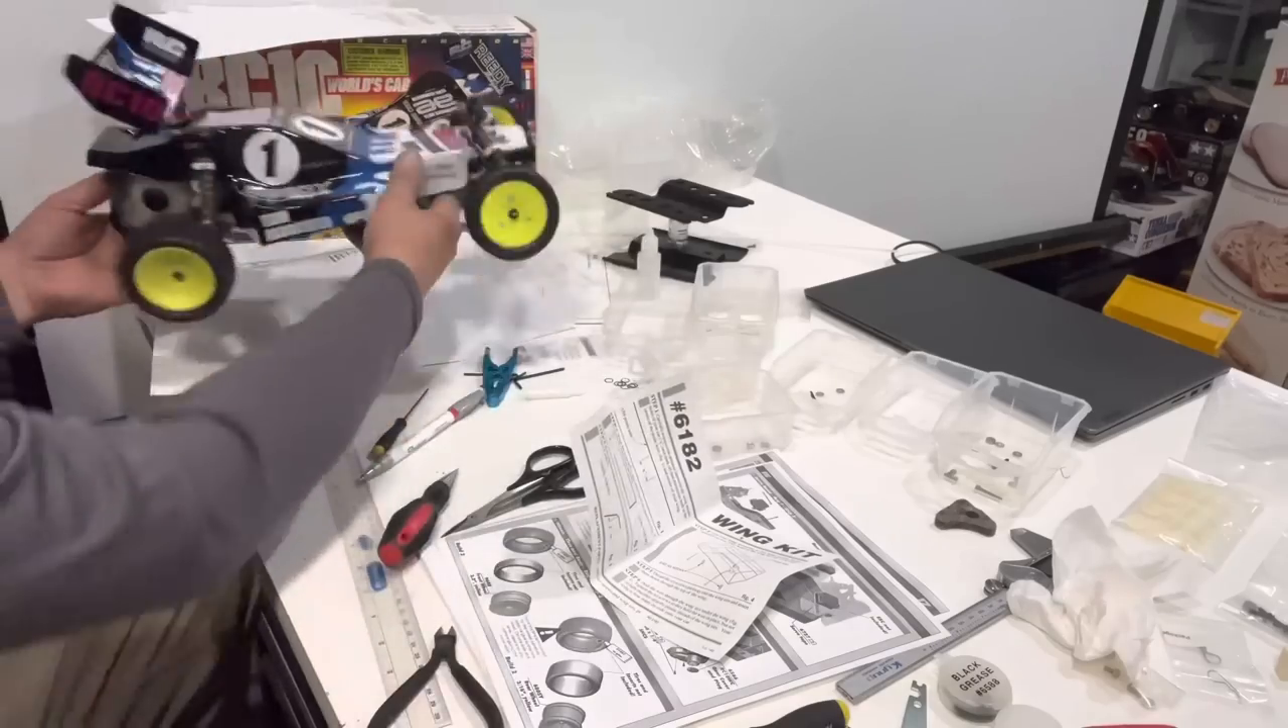That's the body on and fitted.